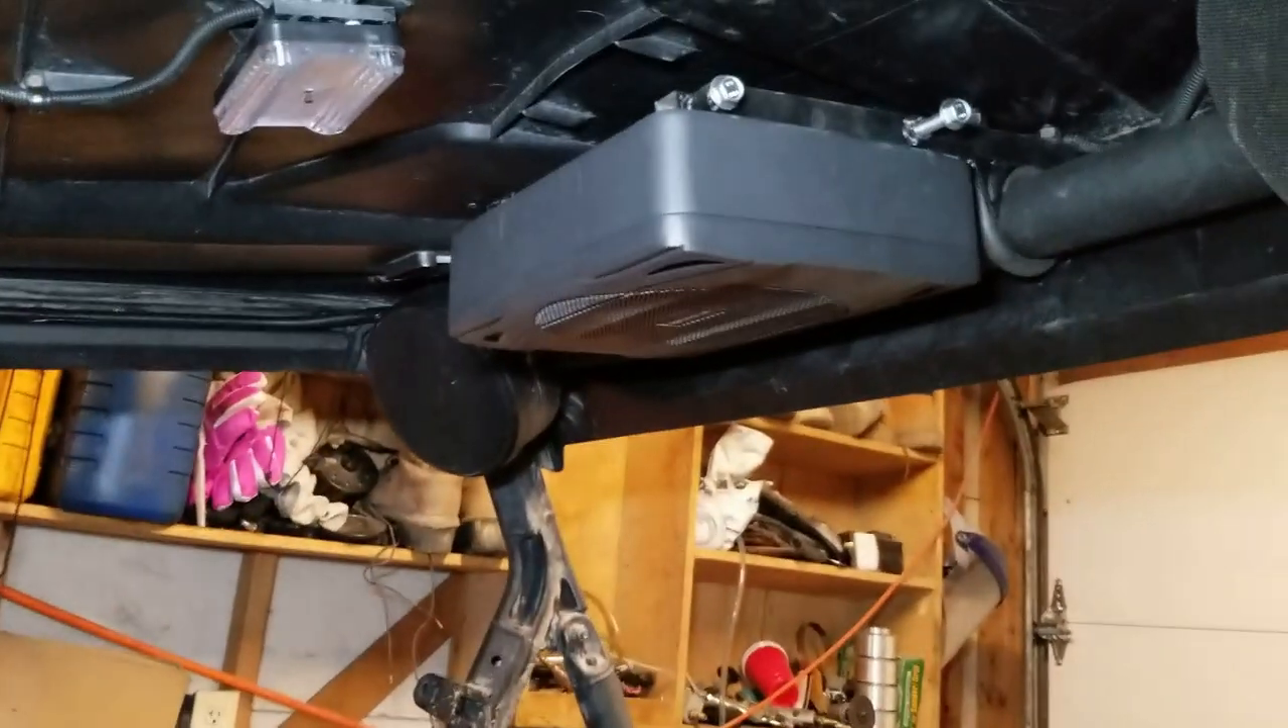All right, so we got the subwoofer installed.